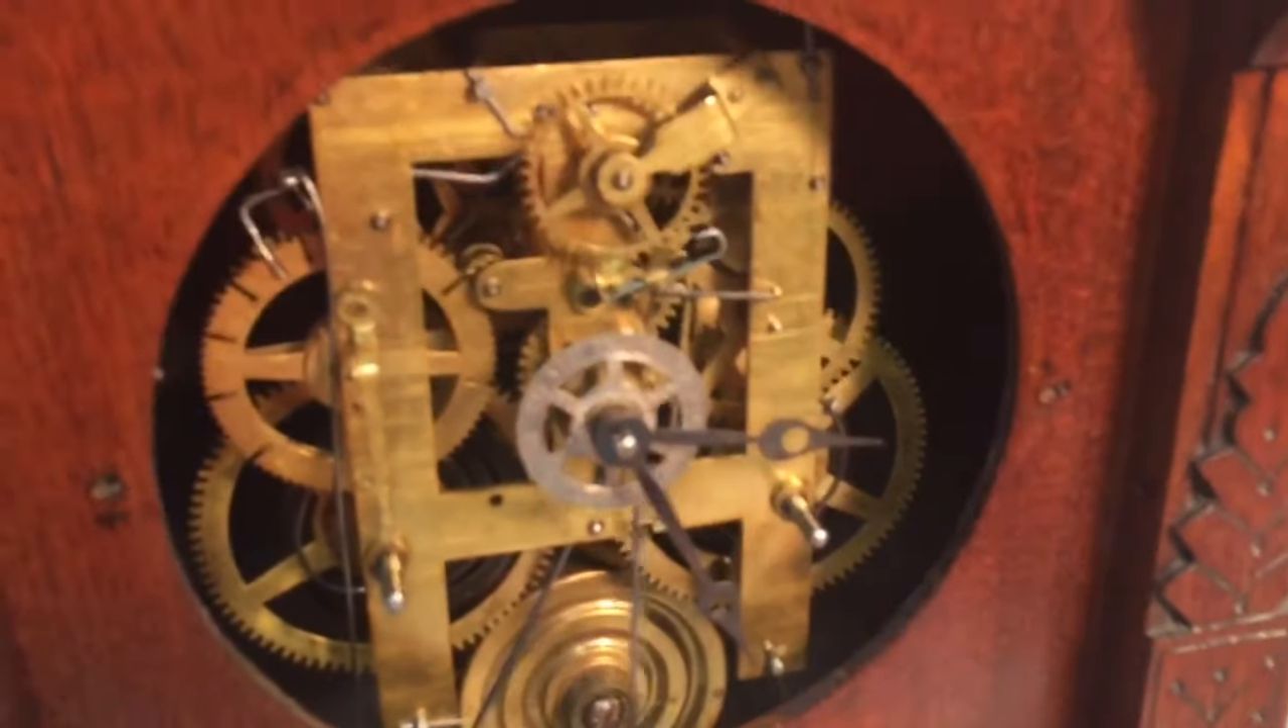I'm gonna leave the dial off for a couple of days while I determine if I'm happy with the beat and we'll put it back together.